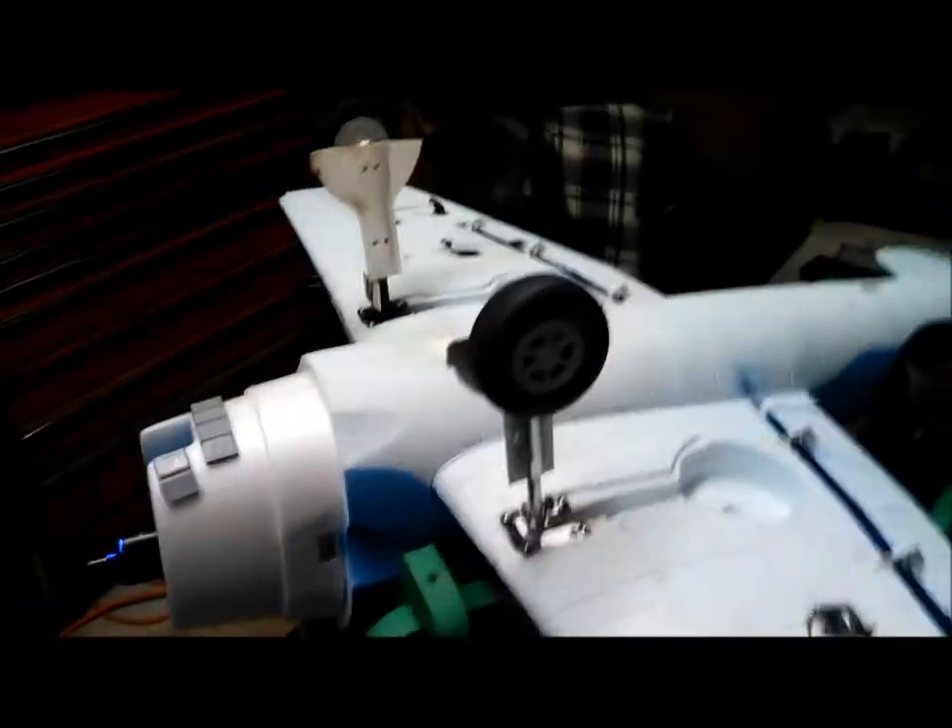Okay so I've completed the installation of the RC Lander all metal 100 degree retract on one side of my Hellcat here.